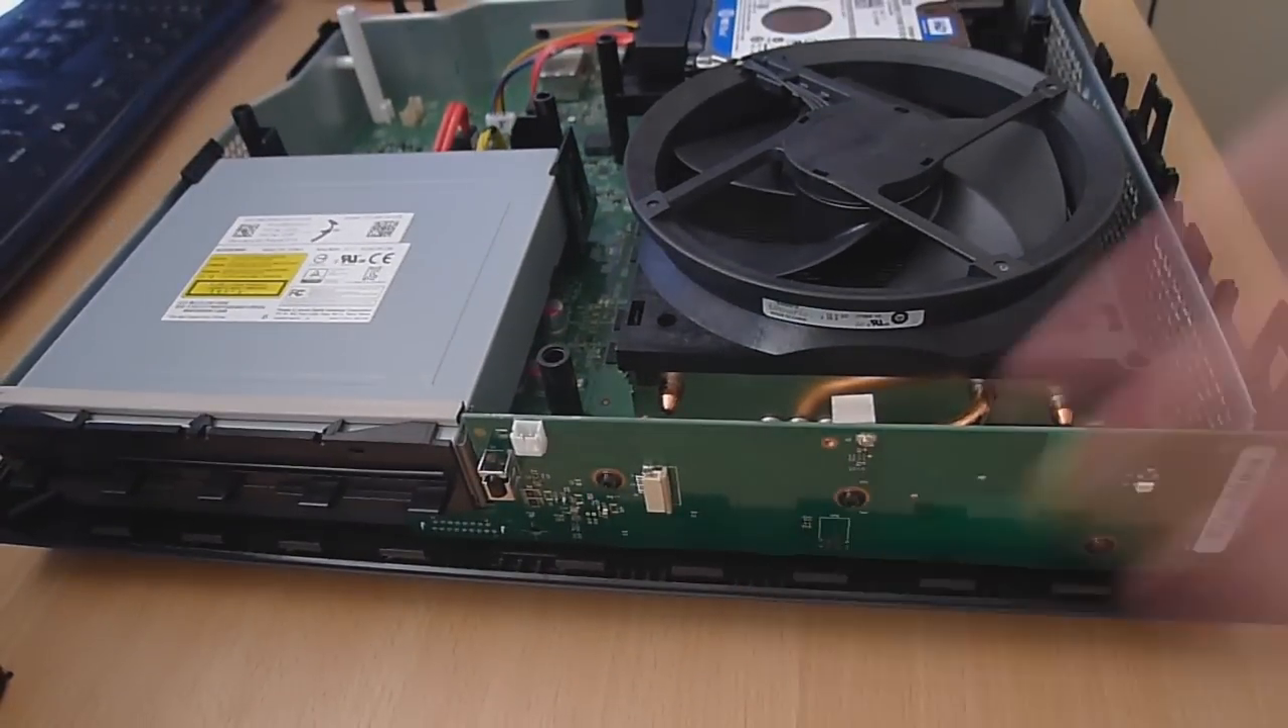And yeah, you're going to have to have the console opened up to the point that I have it opened up to here.